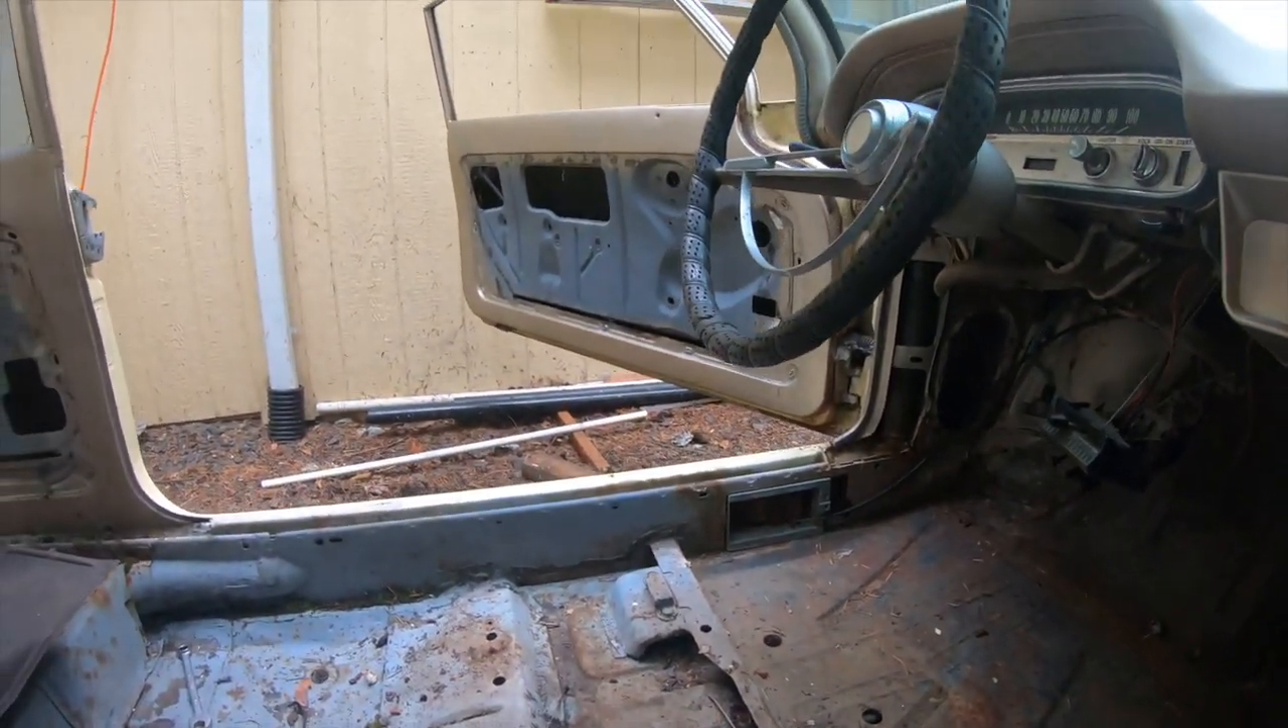So we were able to get the seats out without too much trouble.